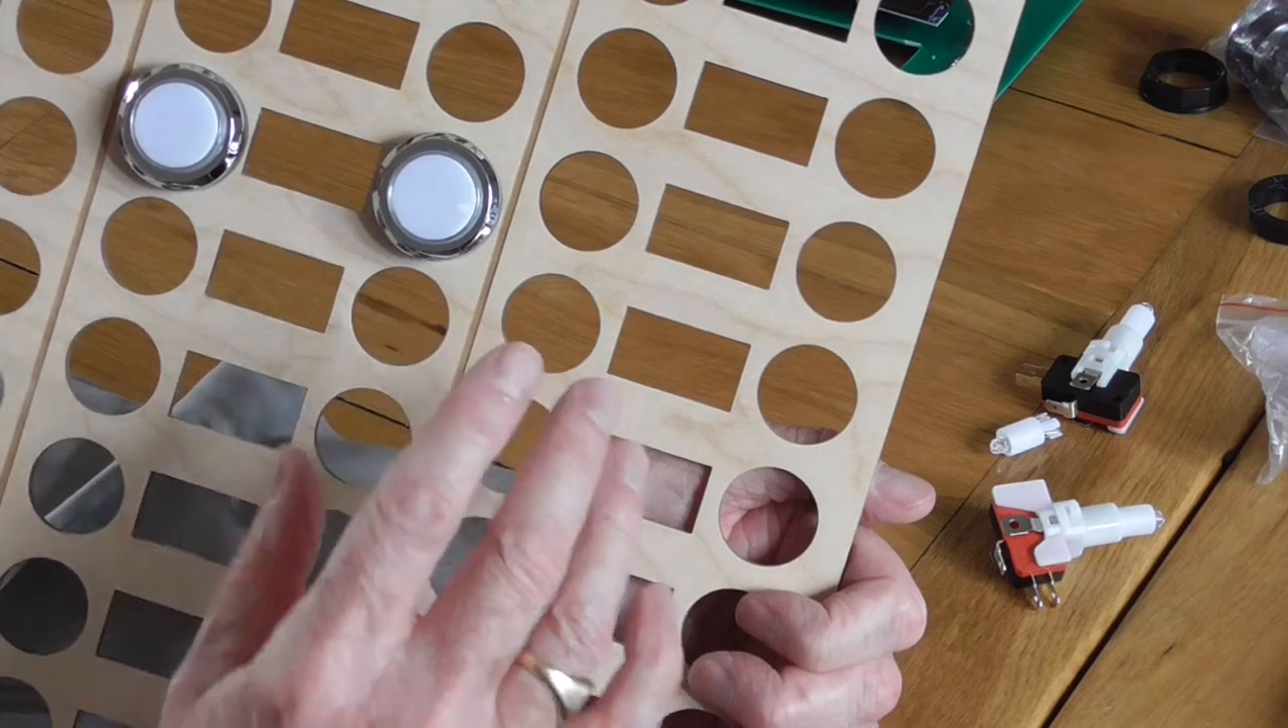So now what we've done is we've got the two stop switch bodies fitted into the stock plate.